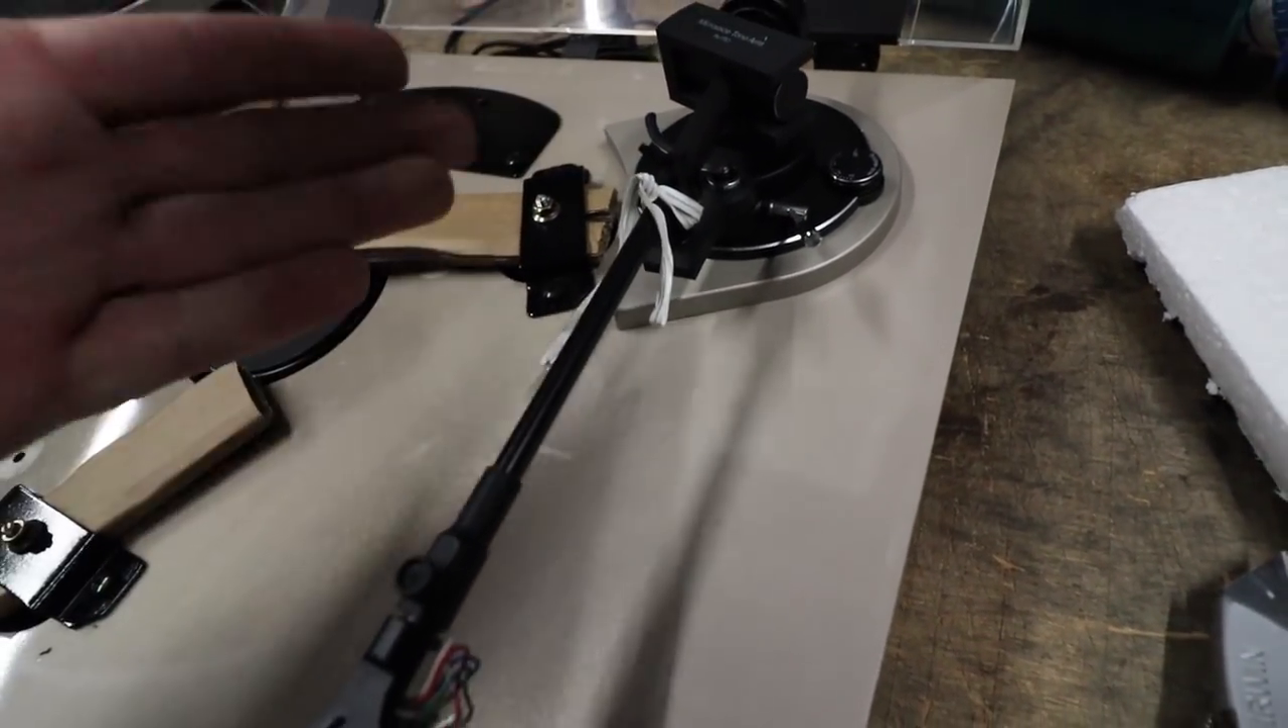Oh and I have my arm already with the tie down on it. That way it's nicely secured and it's not coming off this this bridge here.